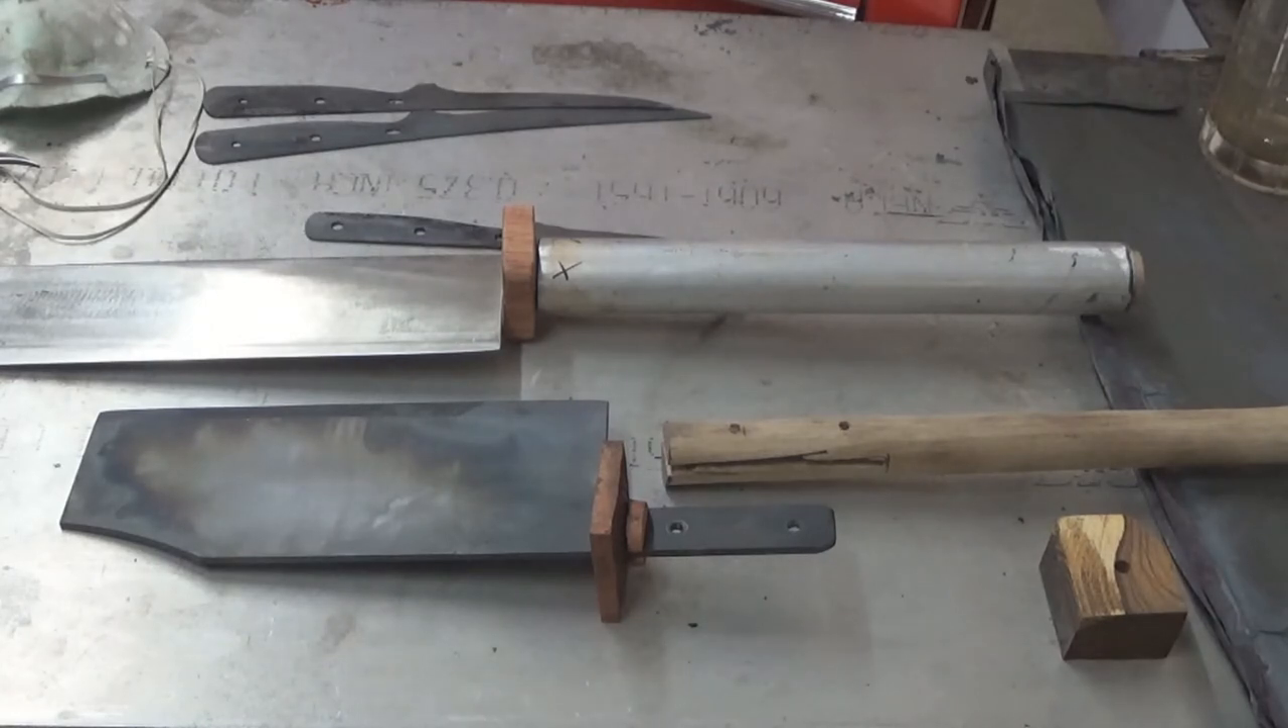We now have the guards fitted to both our rib chopper here and our cleaver.